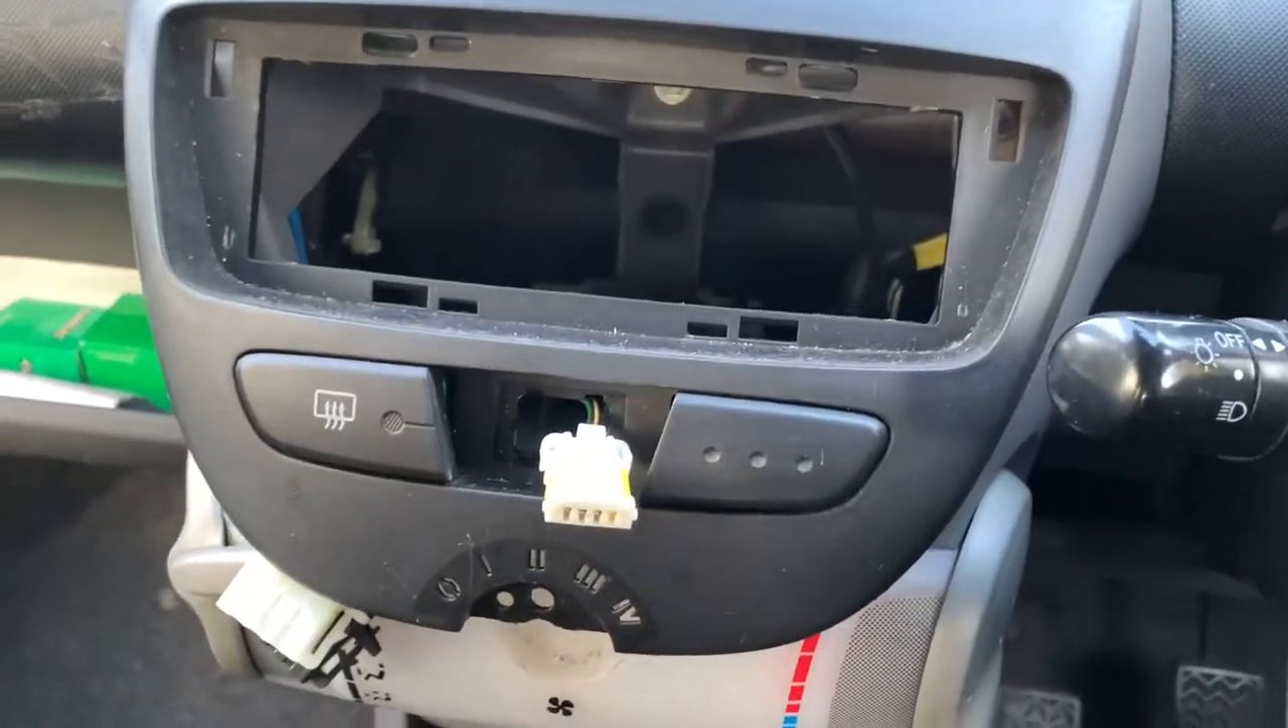So i've still got the radio in bits.